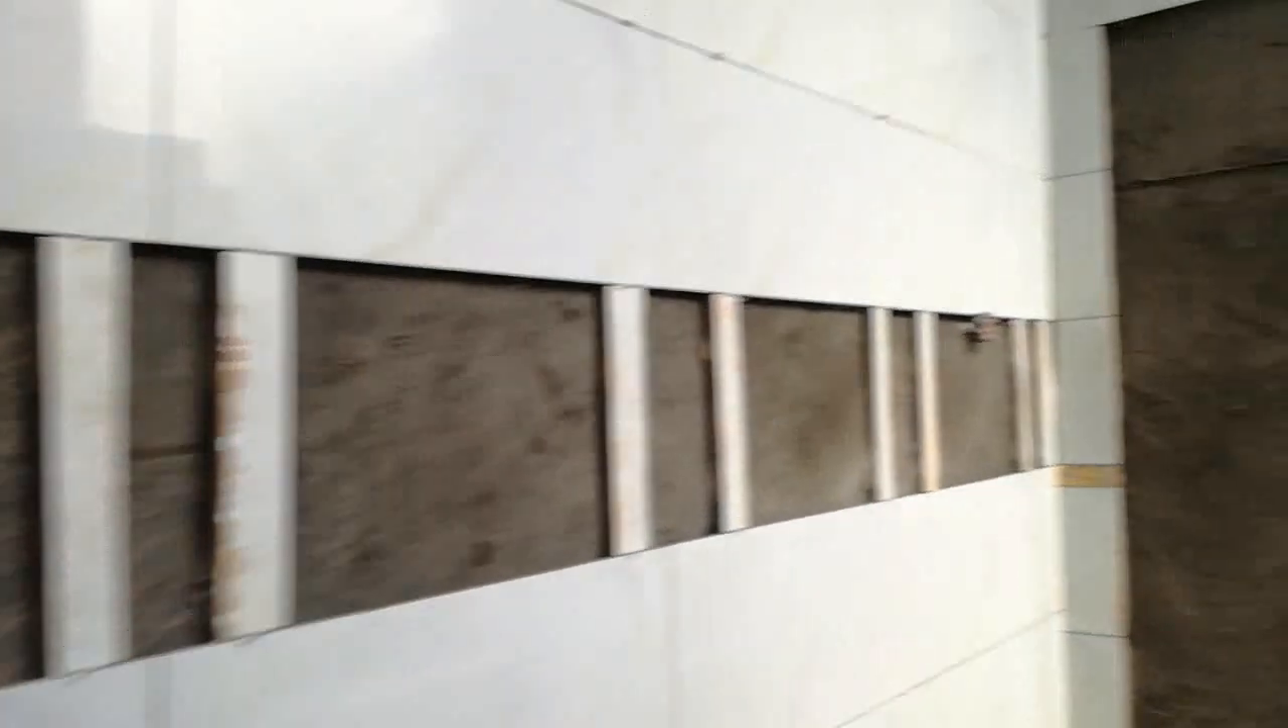یہ جو جگہ خالی نظر آئی ہے یہاں پر بارڈر ٹائل لگائی جائے گی۔